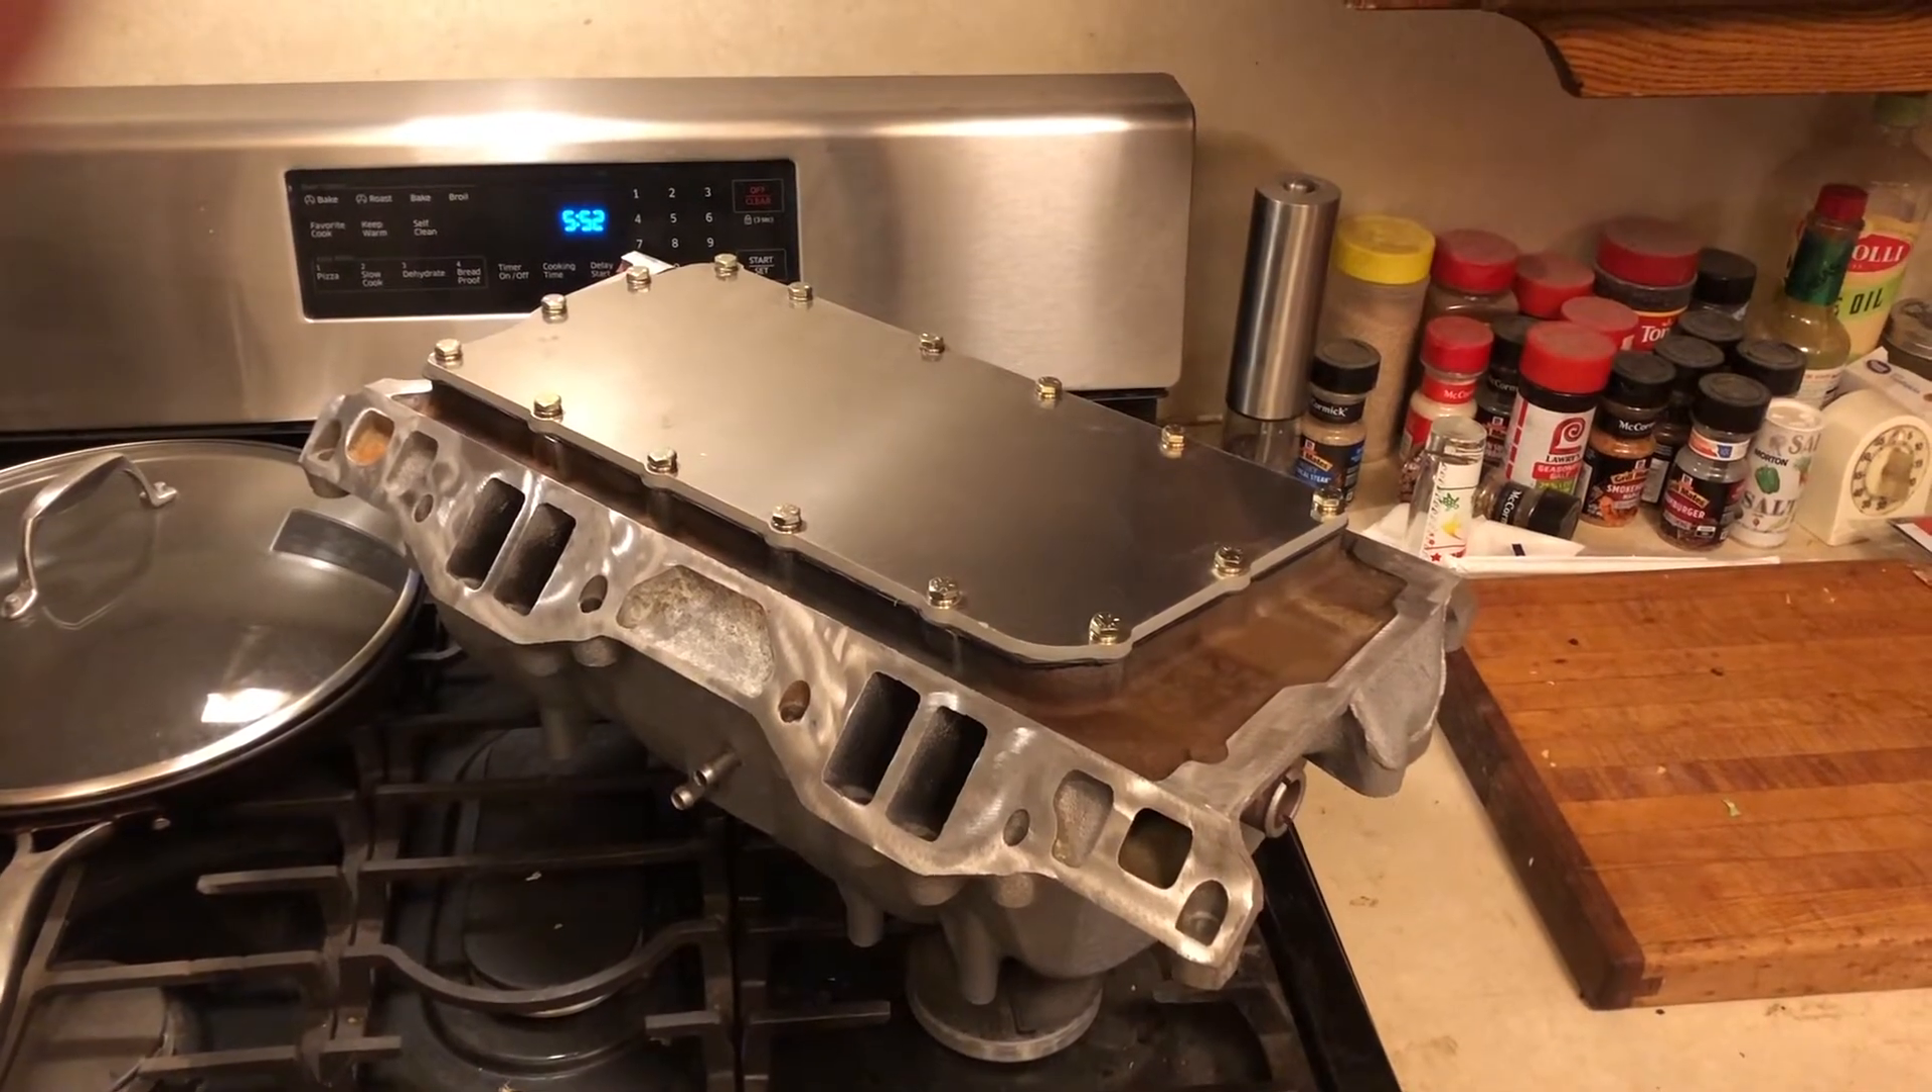That intake manifold is all sealed up on the bottom and ready to go.